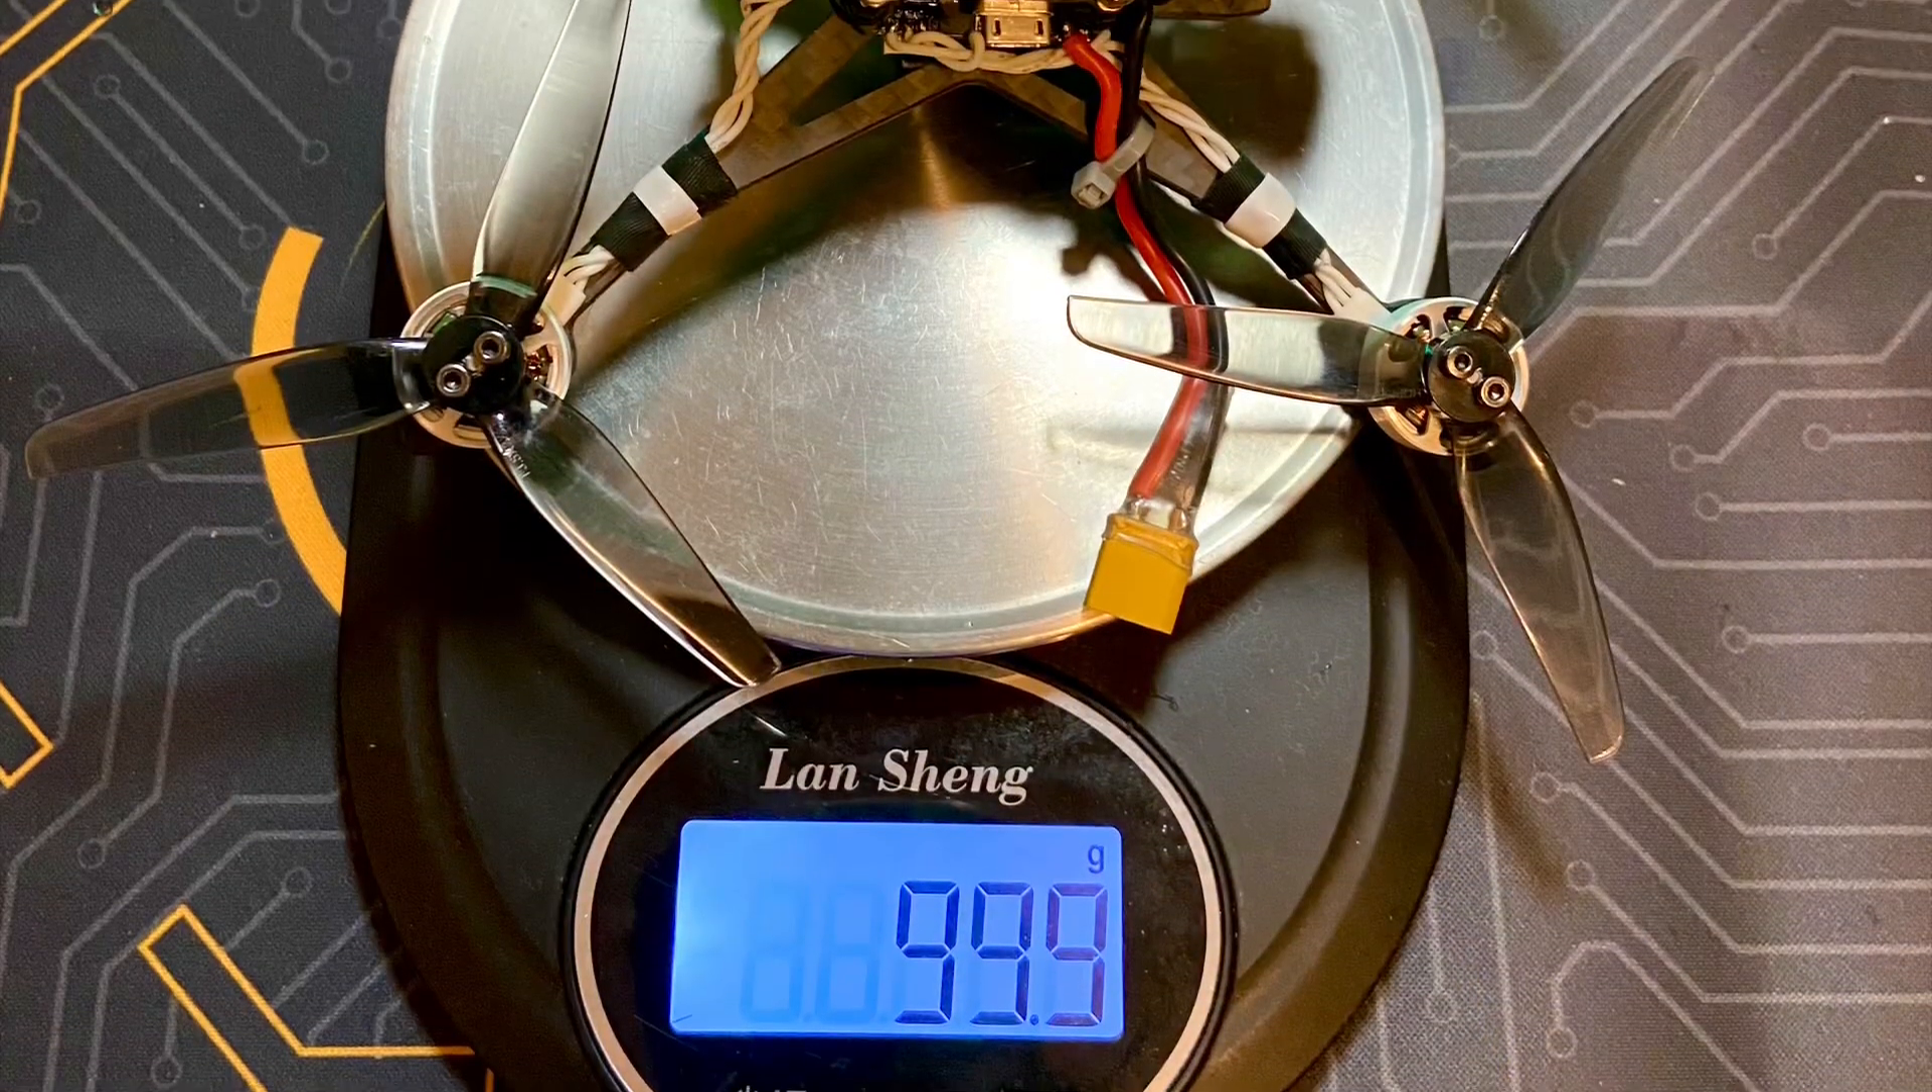Here's the finished product with the propellers.